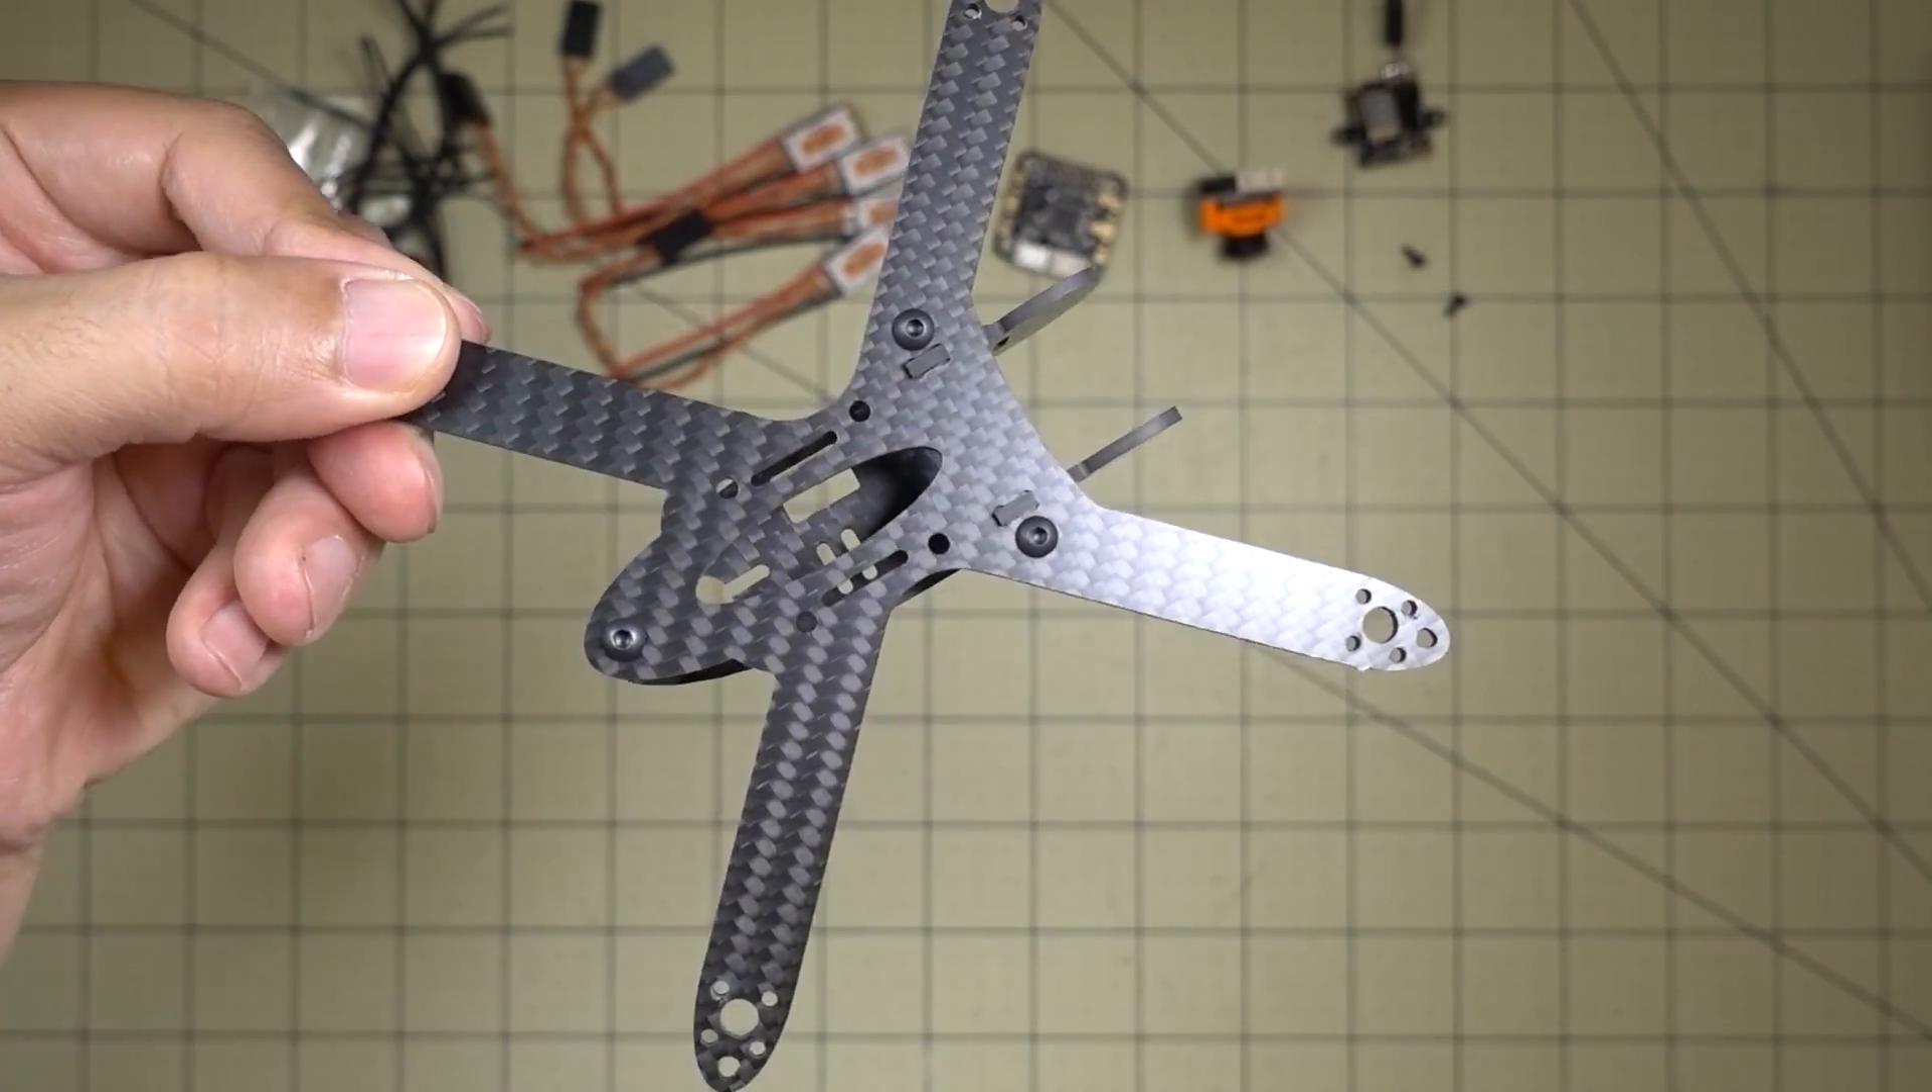I've already just put the bare frame together so you guys can see what it looks like.